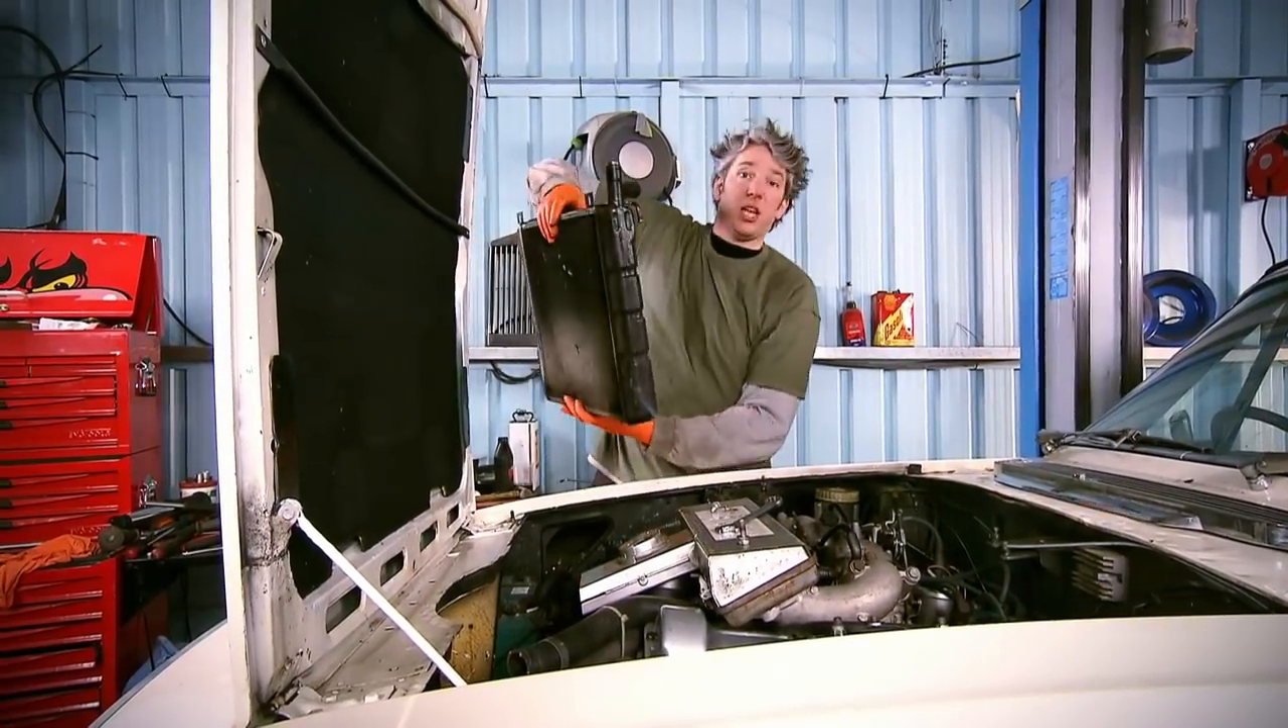Right, there we go, one rubbish radiator removed from our stag.